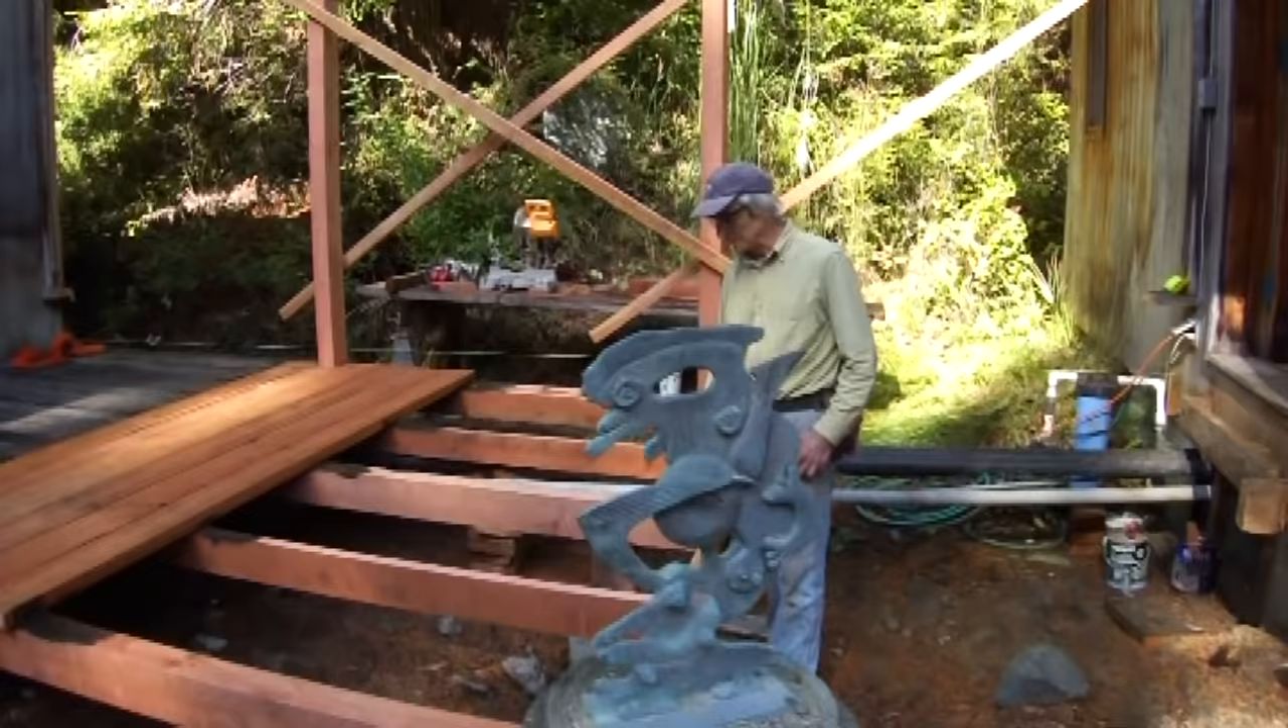I've got the basic structure framed up to support the deck and there'll be a second level here that comes in and supports off of this.